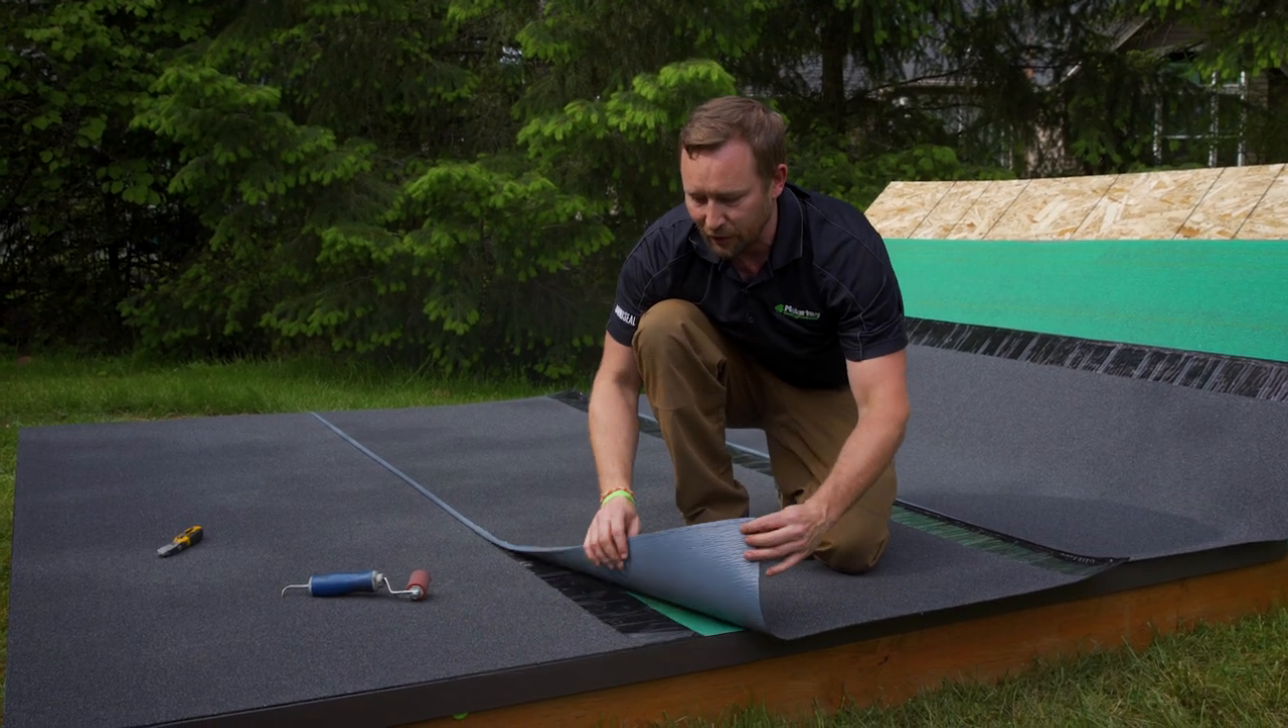Now that our first course of the cap sheet is installed, we're putting in our succeeding sheet.